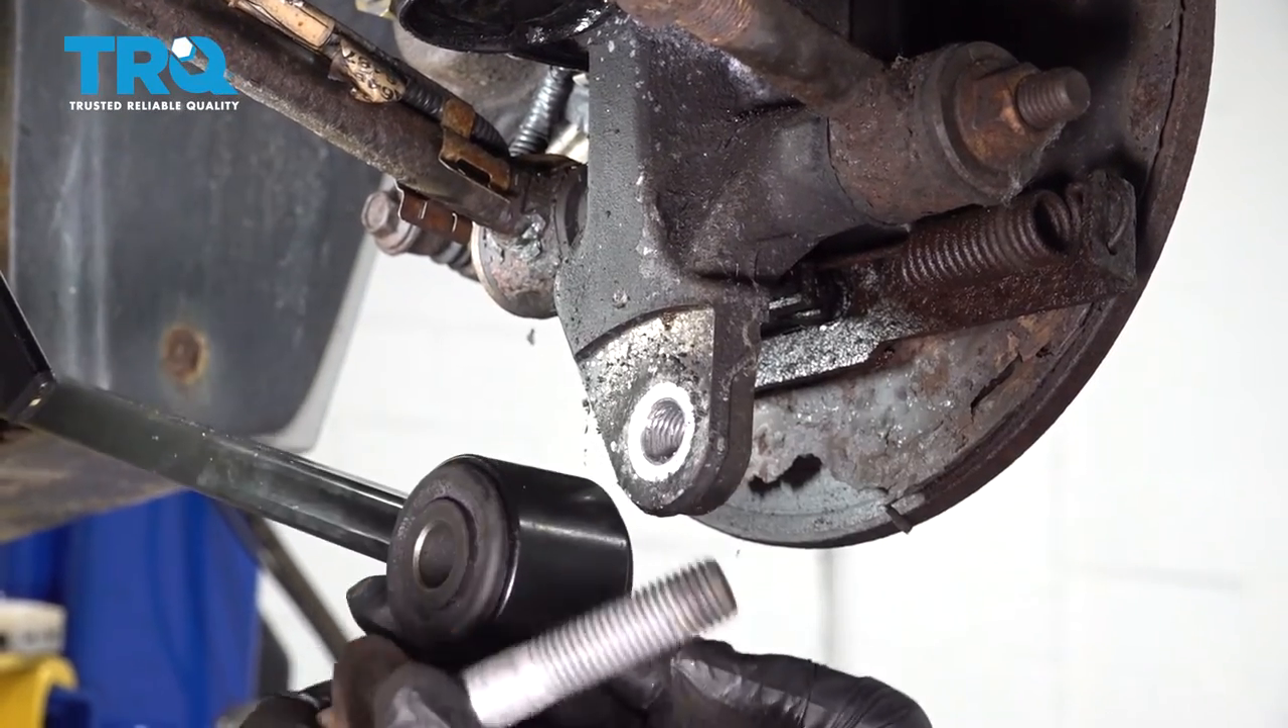However, our bolt hole is not lining up.